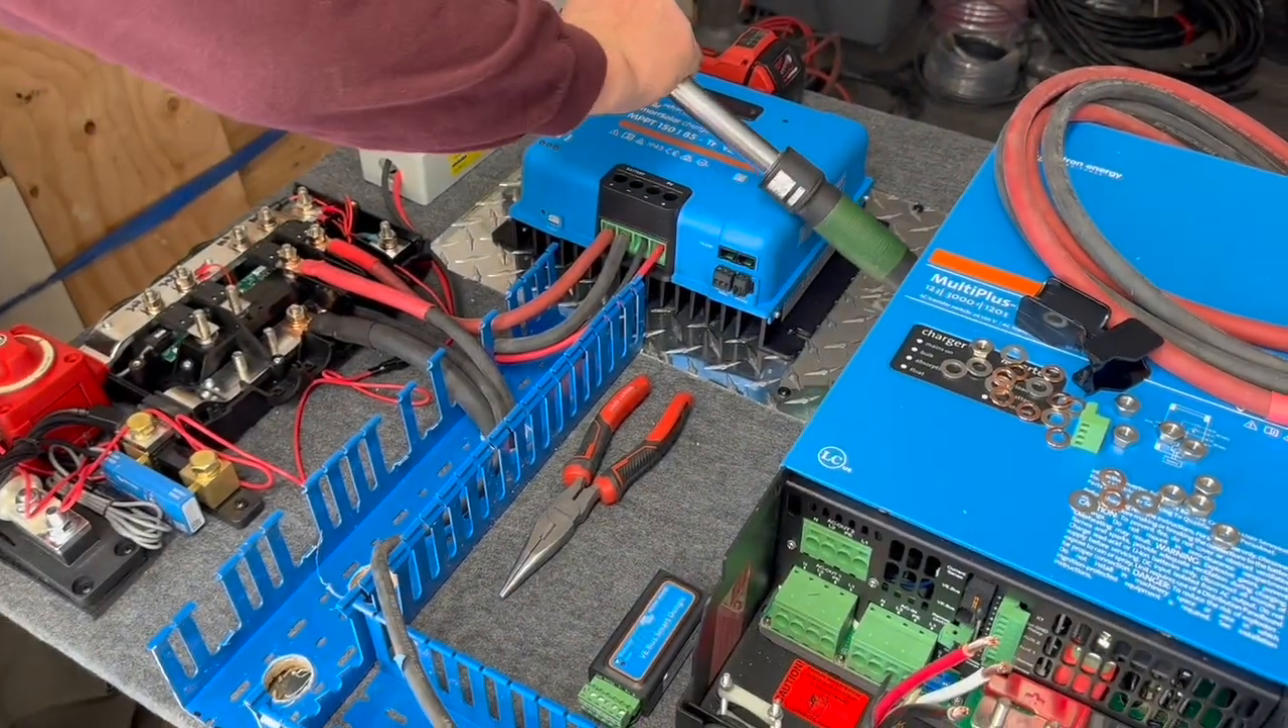So with that i'll take you in here where we've already got all the cables made and now just wiring up the board right now and todd is making it all happen.